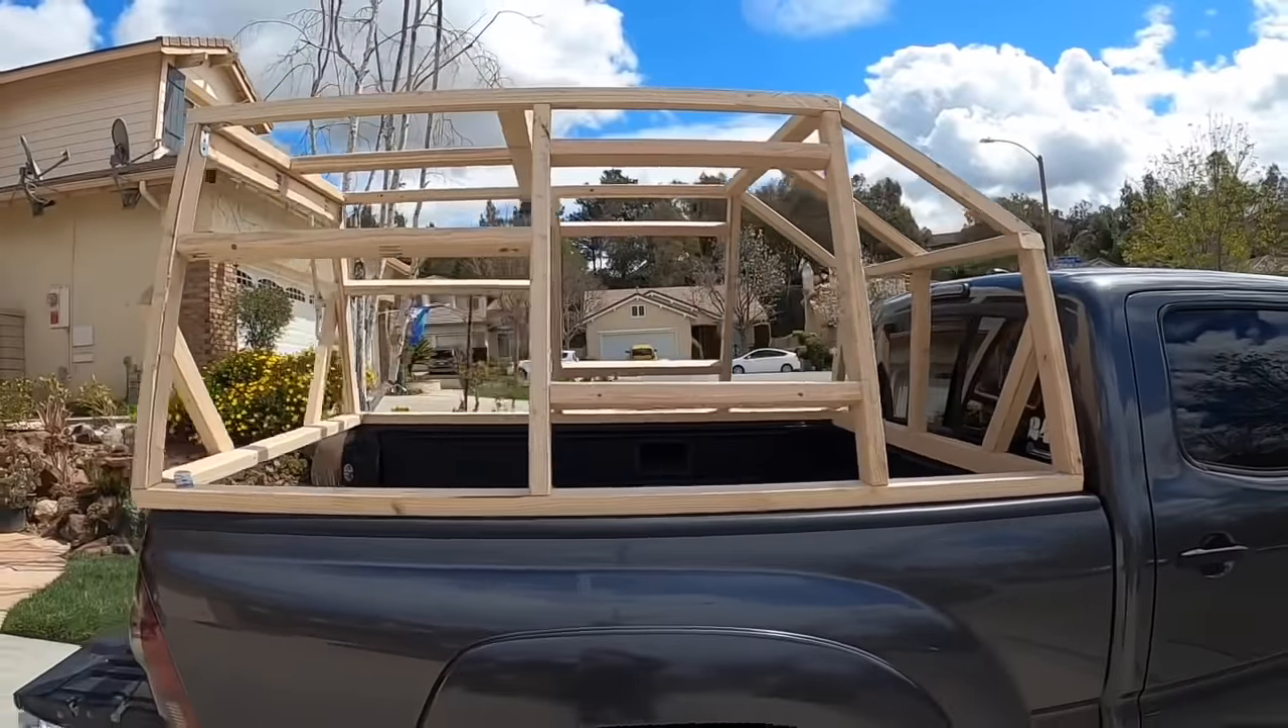First, I started with the framing, obviously, so I have my side pieces.